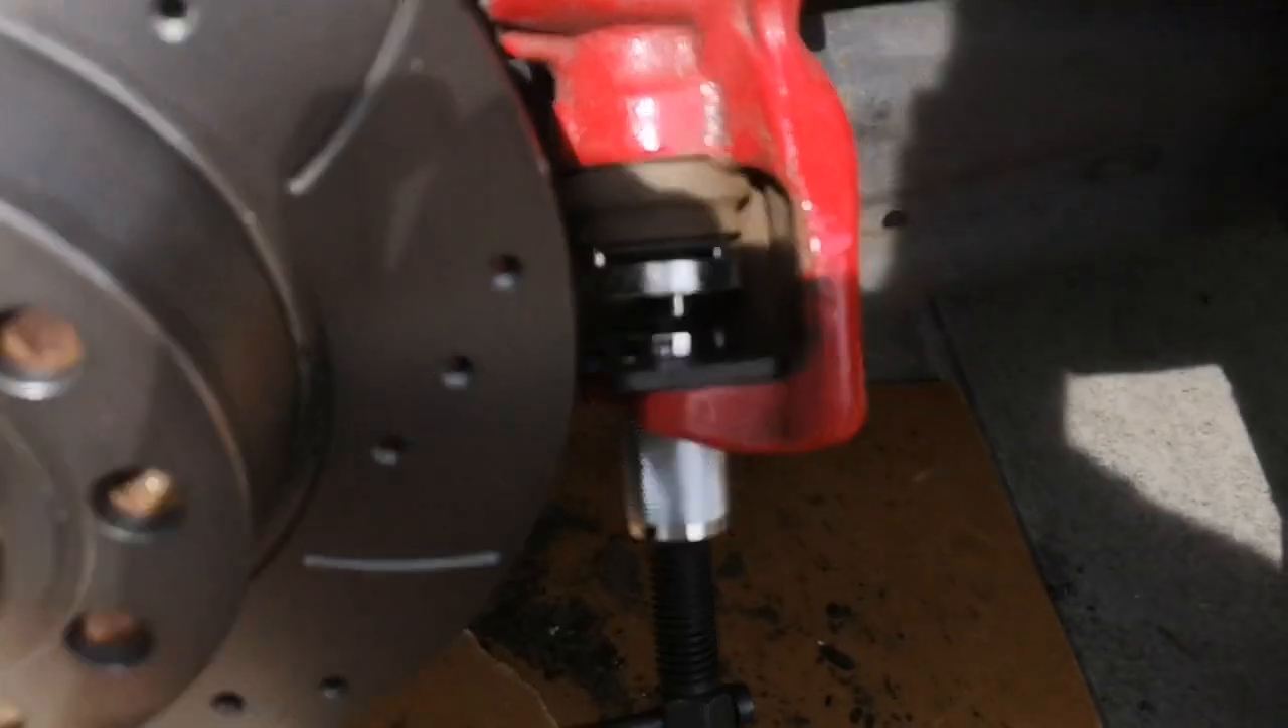I've also put the piston rewind tool in place. Just so you can see how that sort of attaches on.